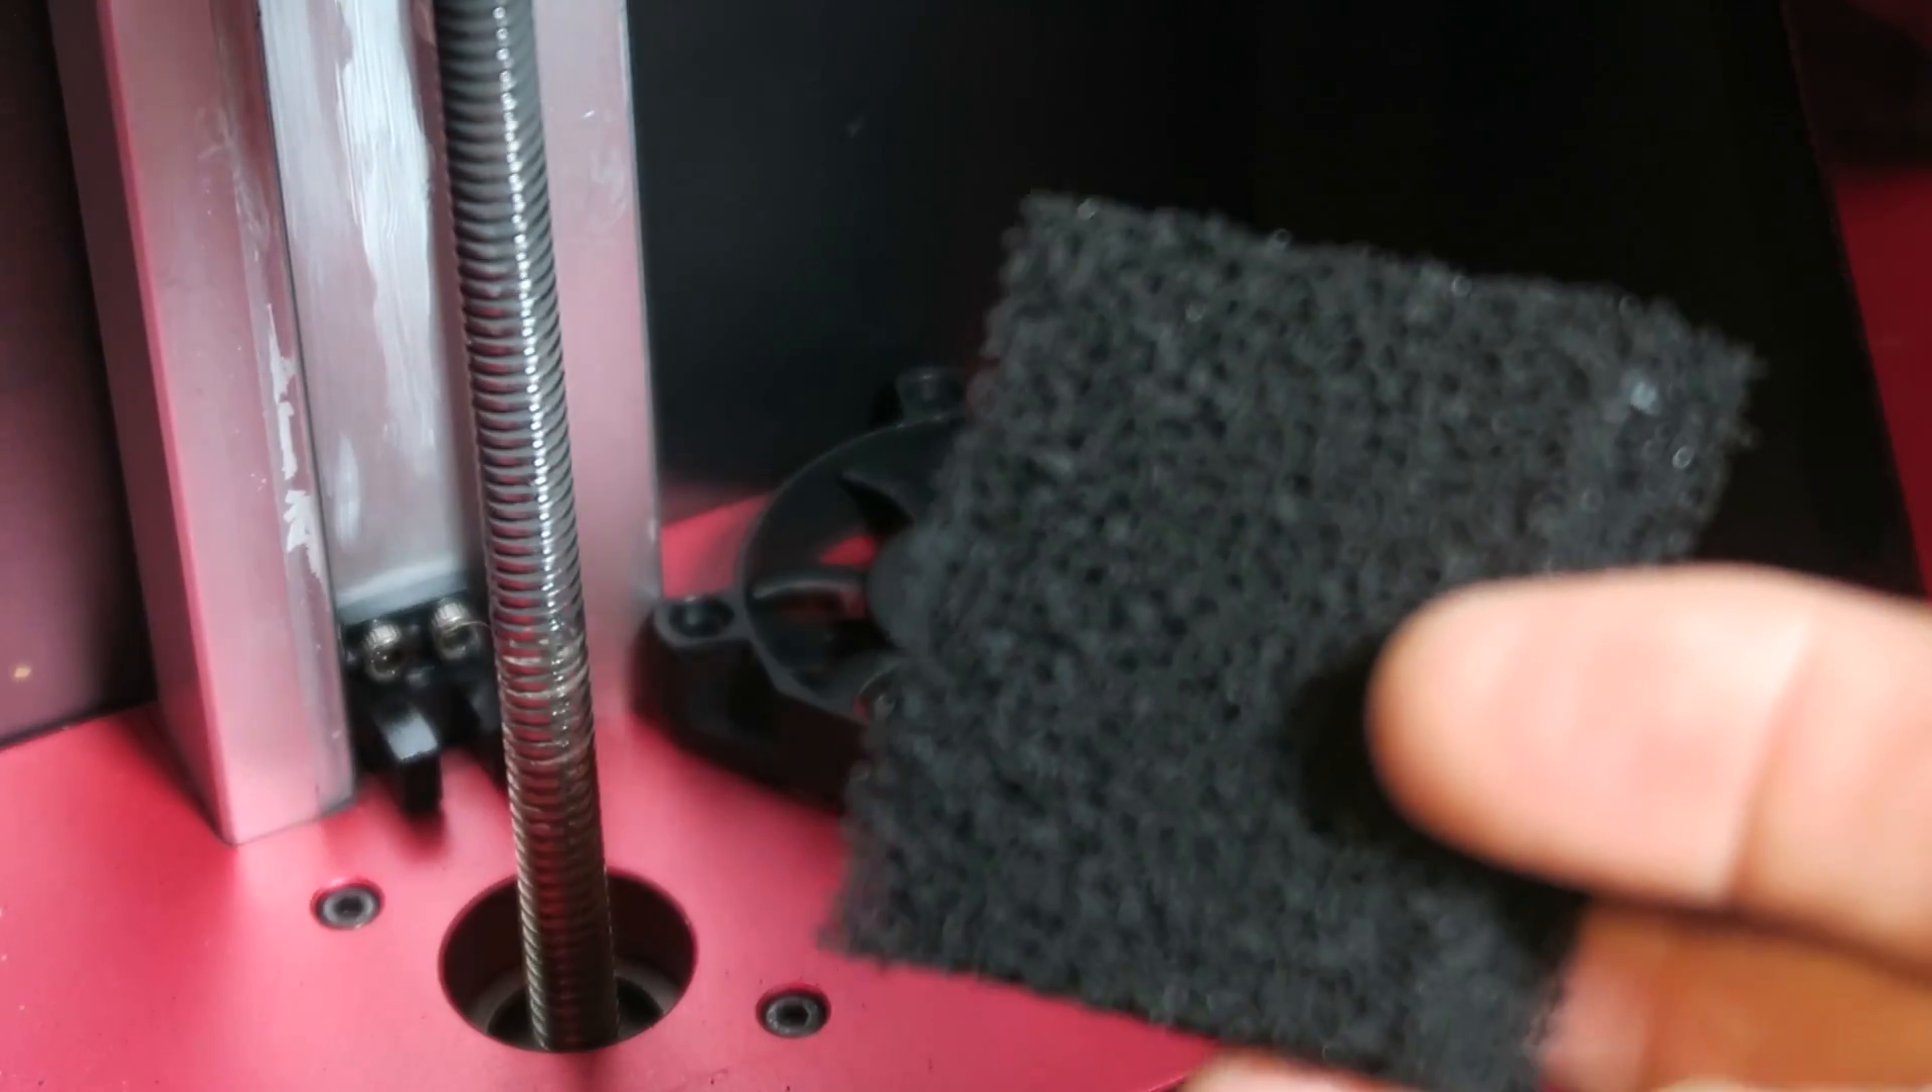Now, I've already removed the, you see that it looks like there's a hole down in there. Well, it's because I removed this foam pad.